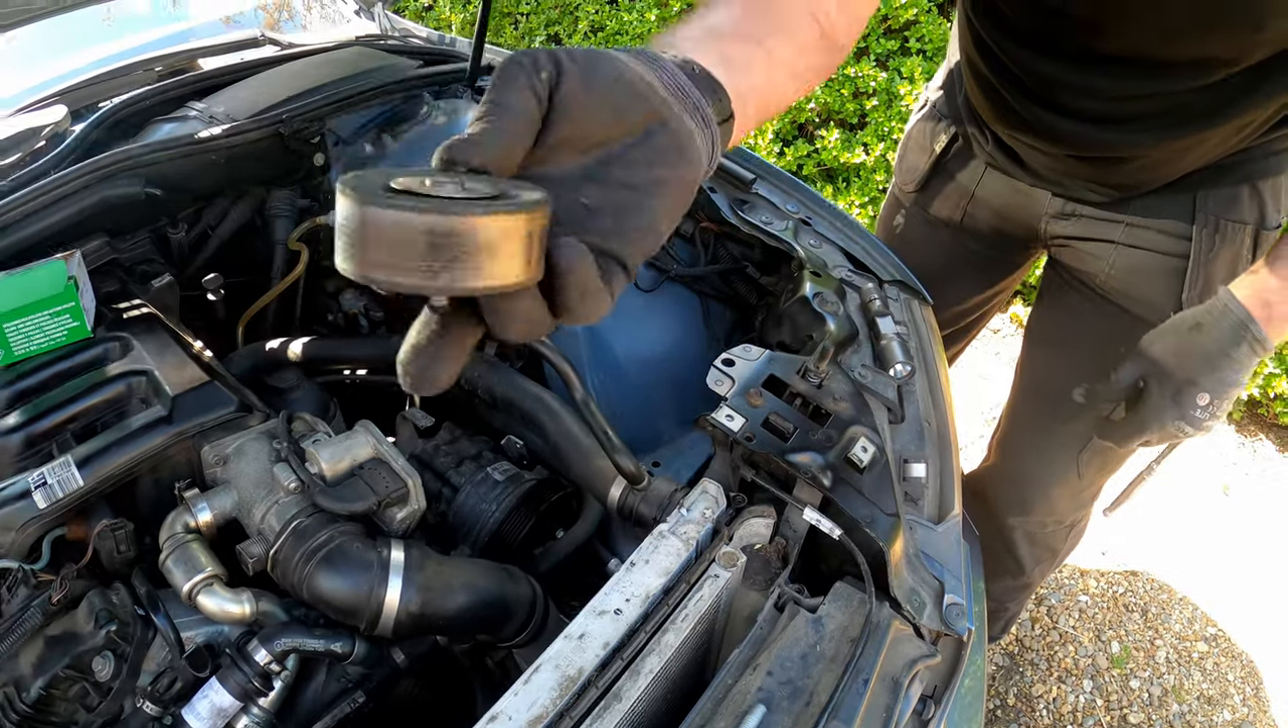And there we go there is the old idler pulley removed.